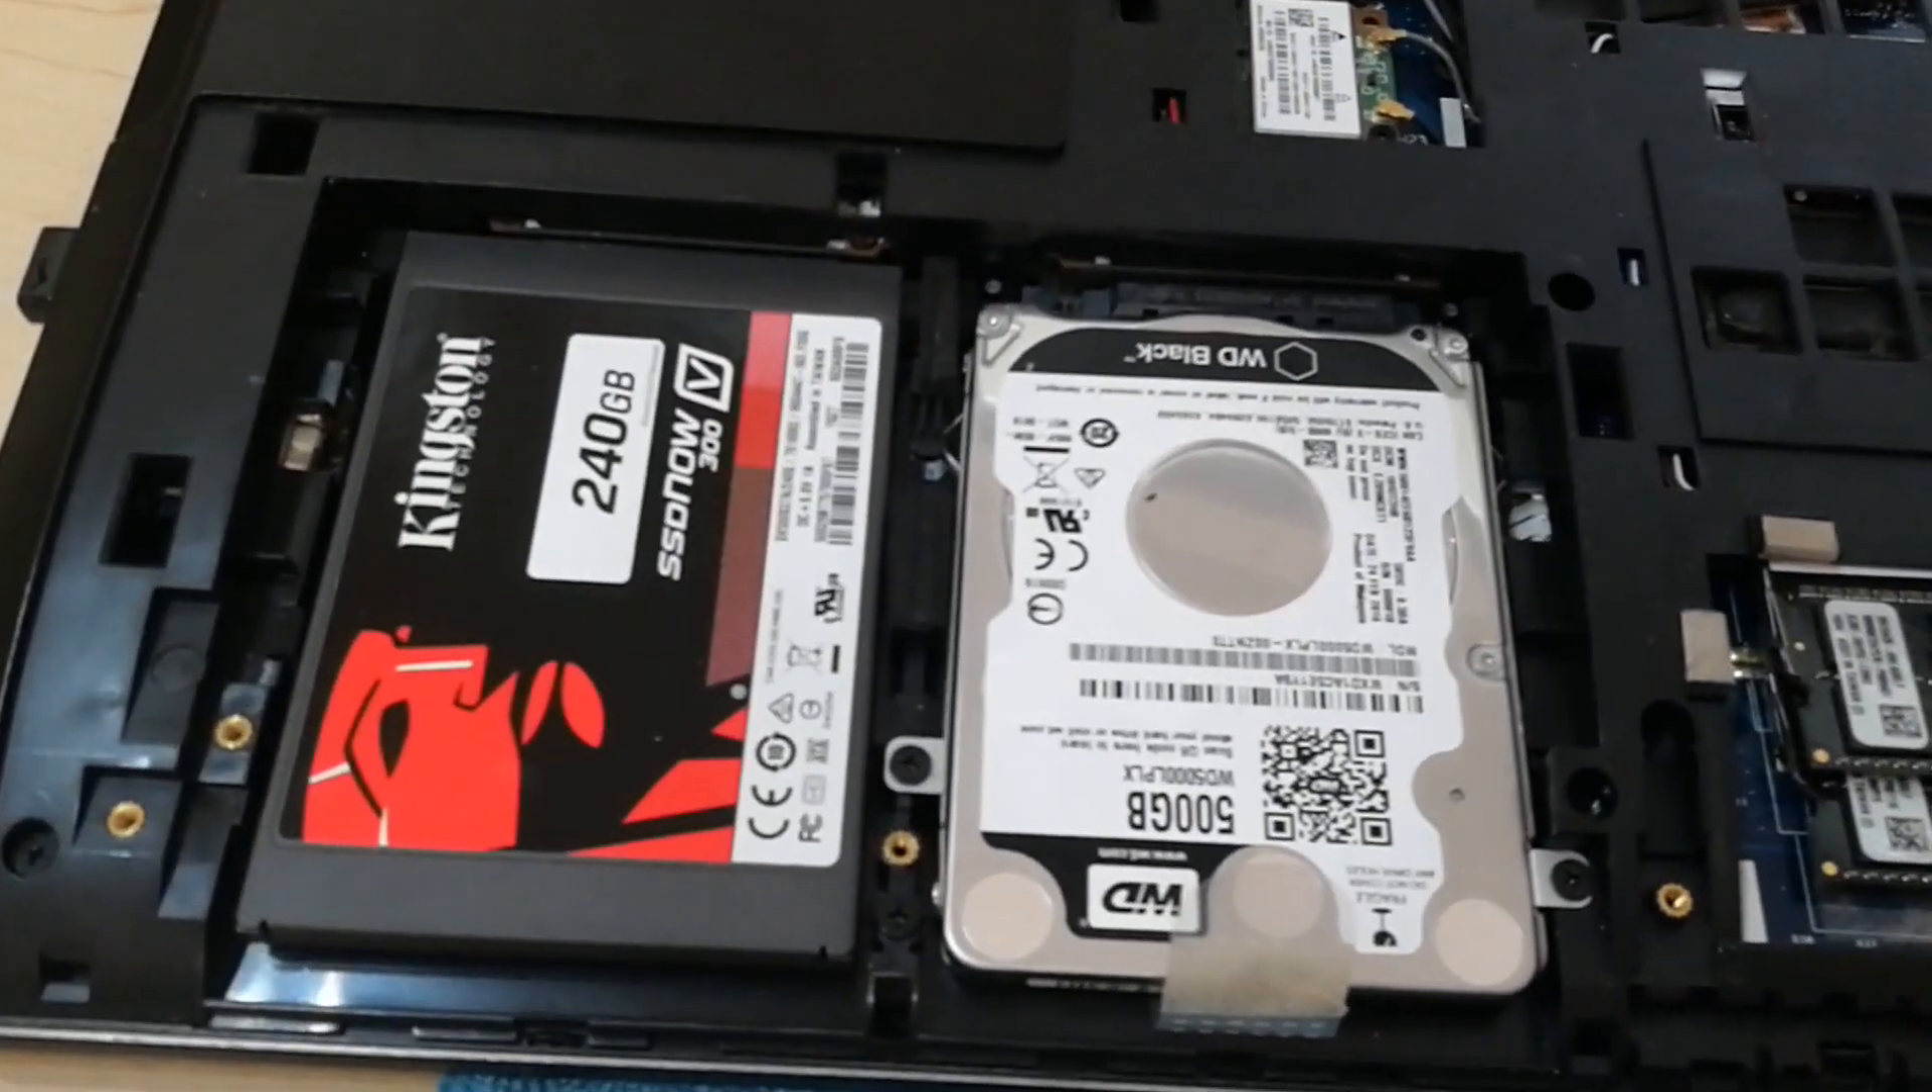With cover removed, you can see on the left, that this computer has room for two drives. In my case, there is one SSD and one HDD.